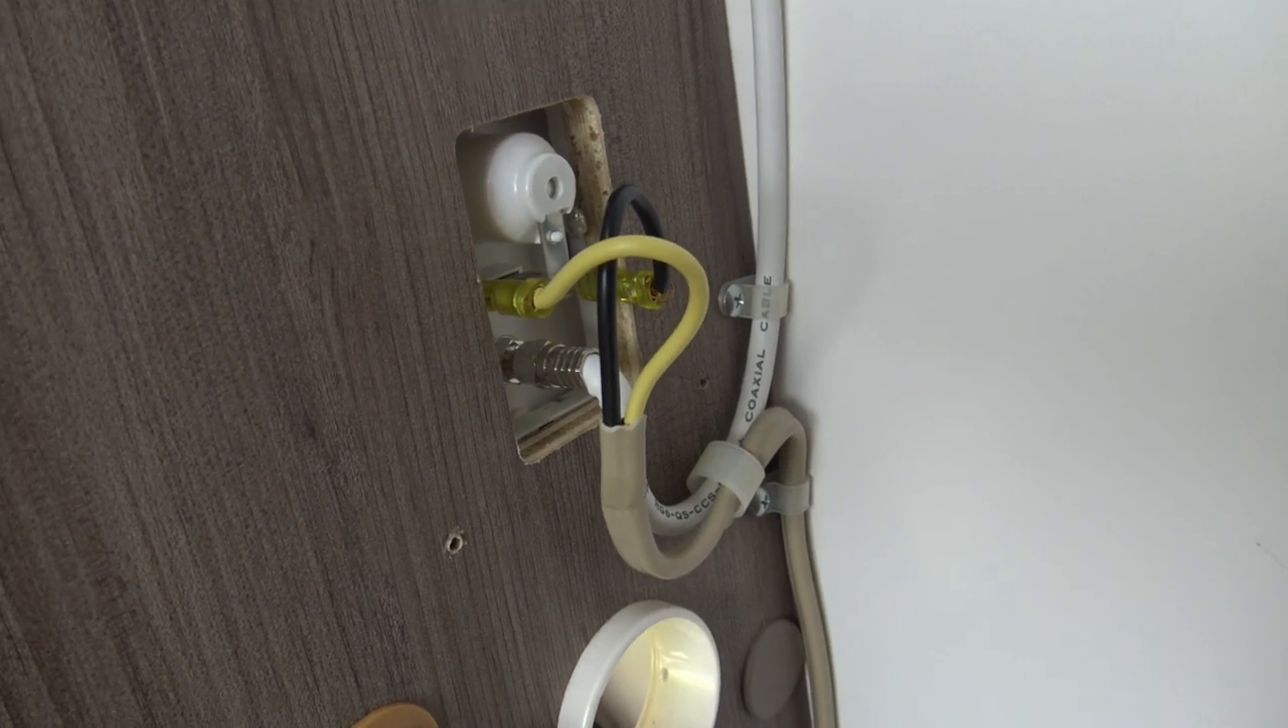I've taken the cover off the back of the existing 12 volt outlet.